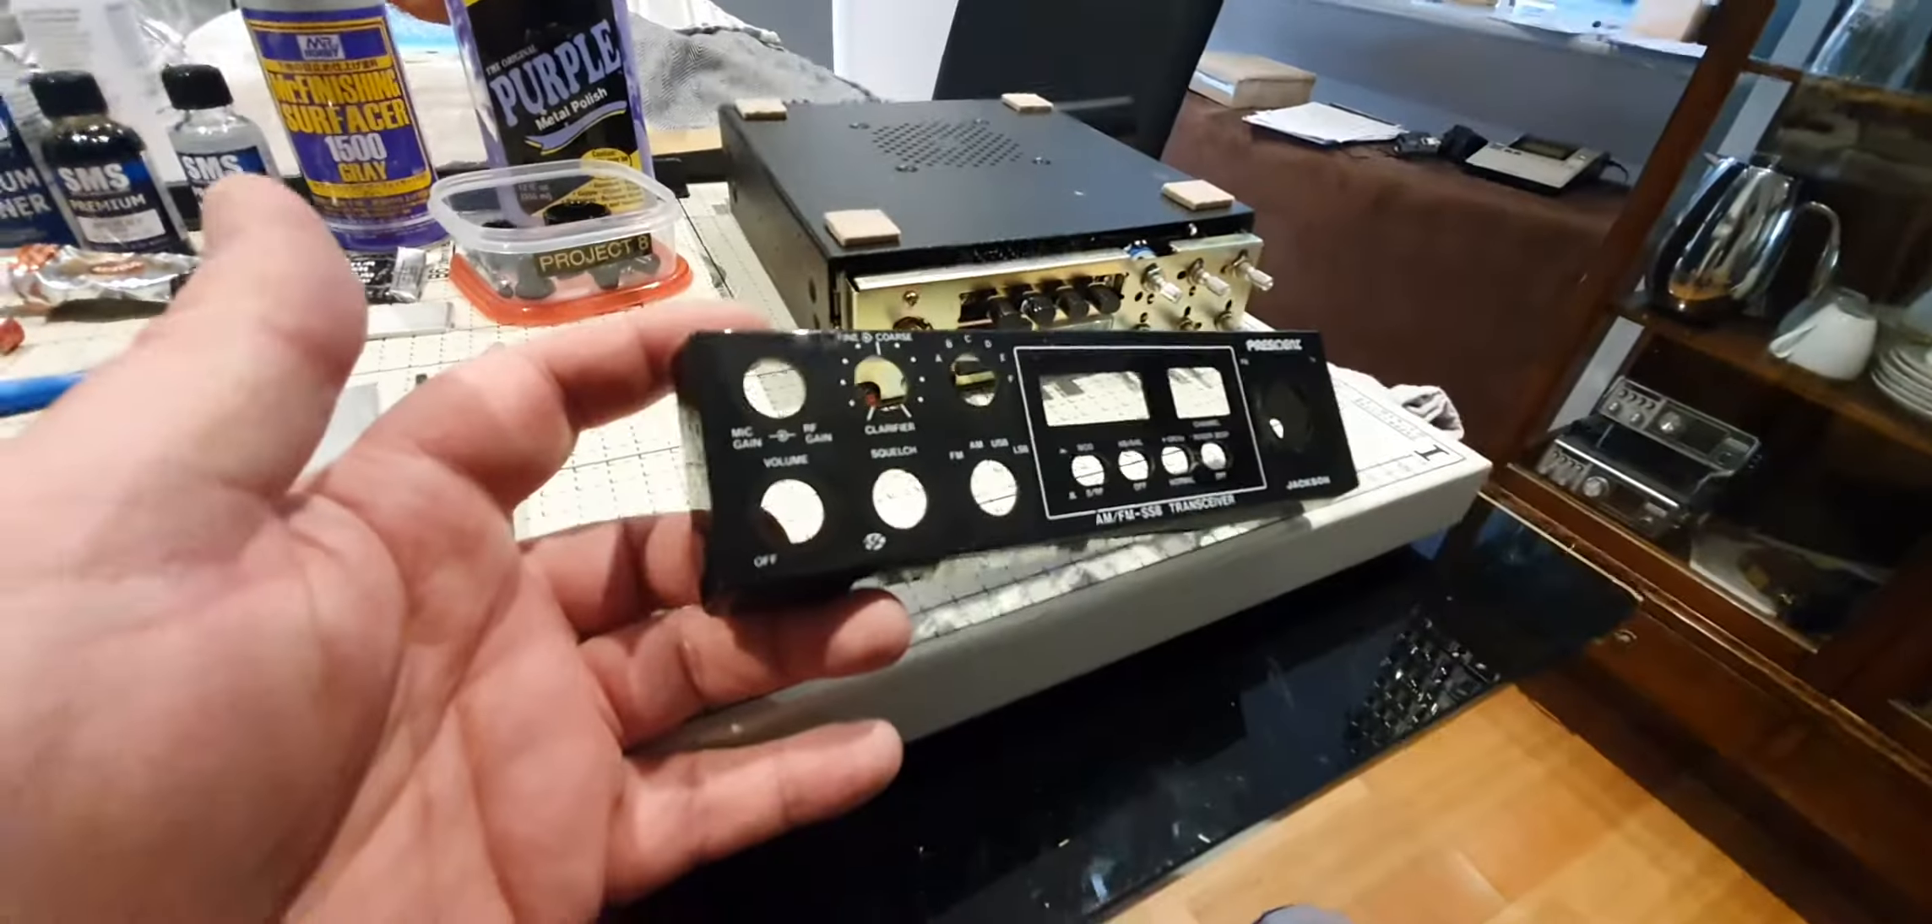I've removed all of the controls.